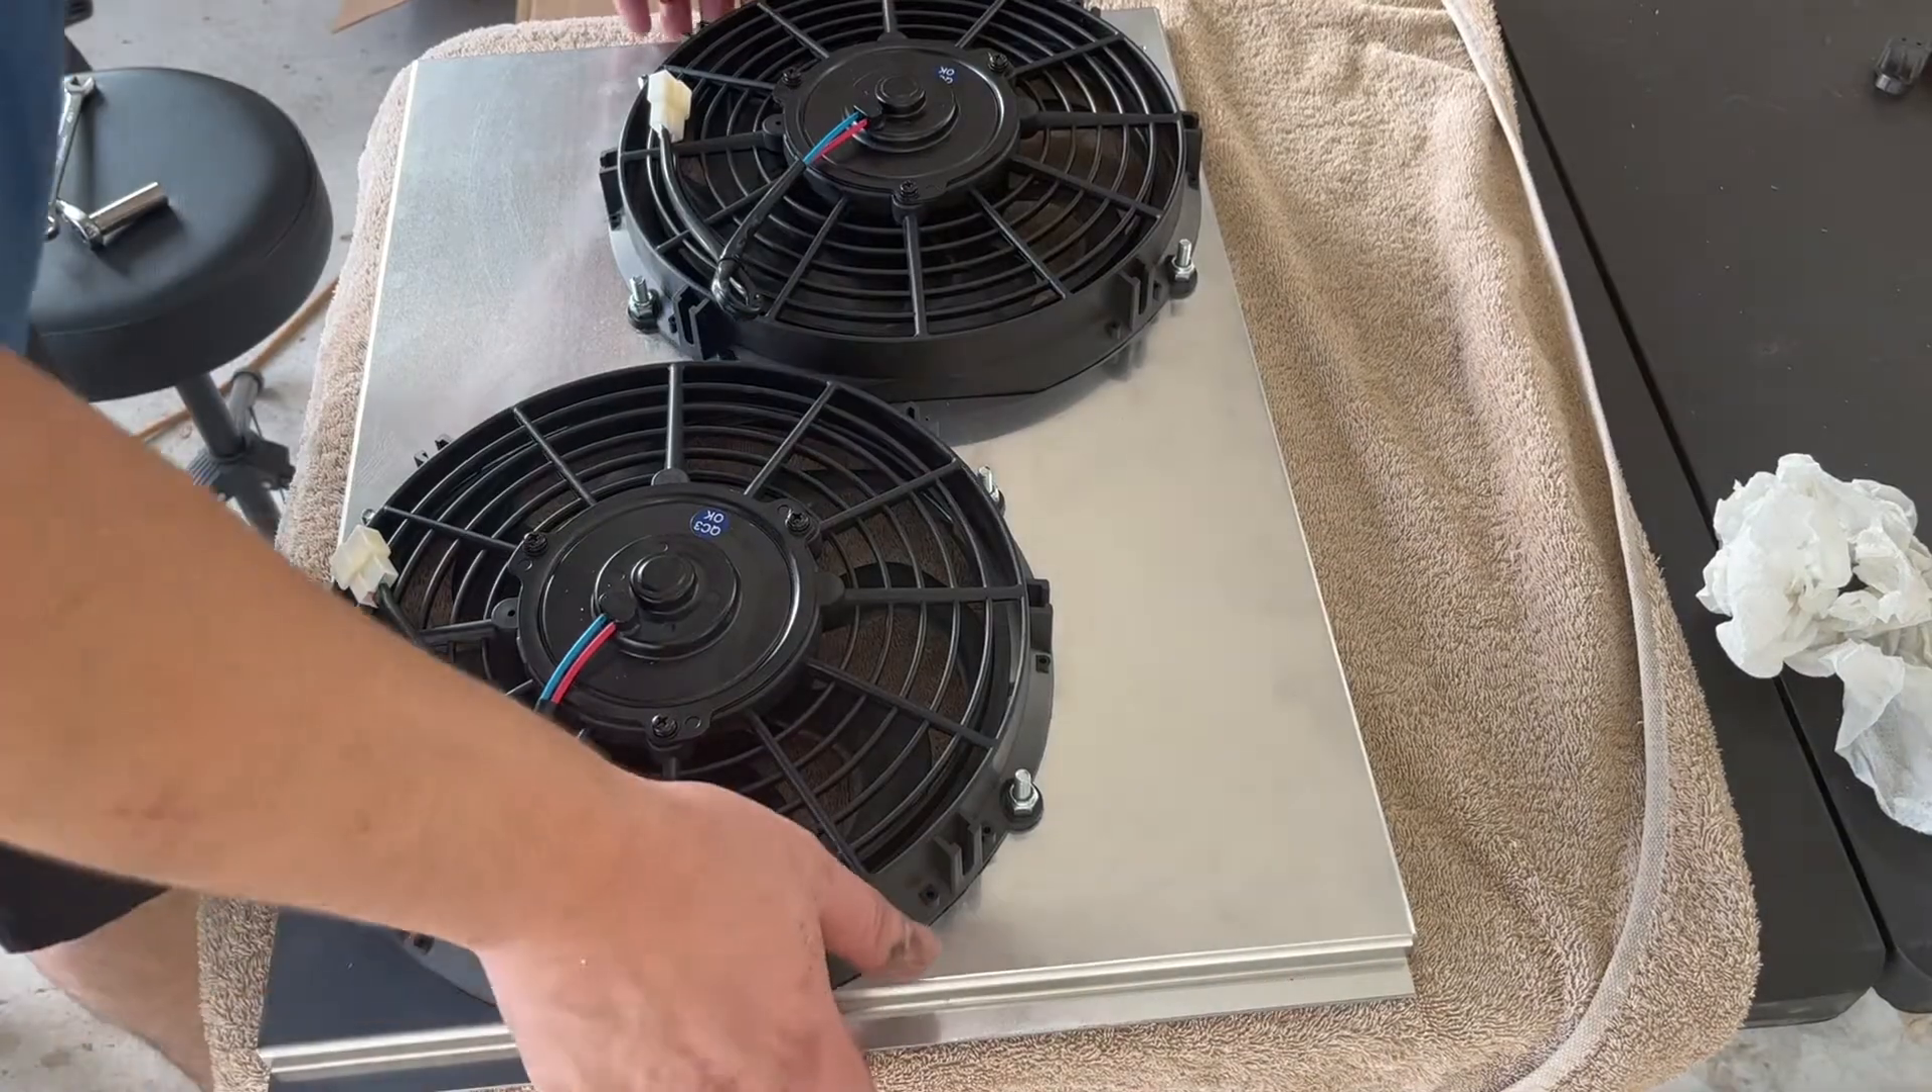I just finished bolting on the electric fans onto the aluminum shroud.